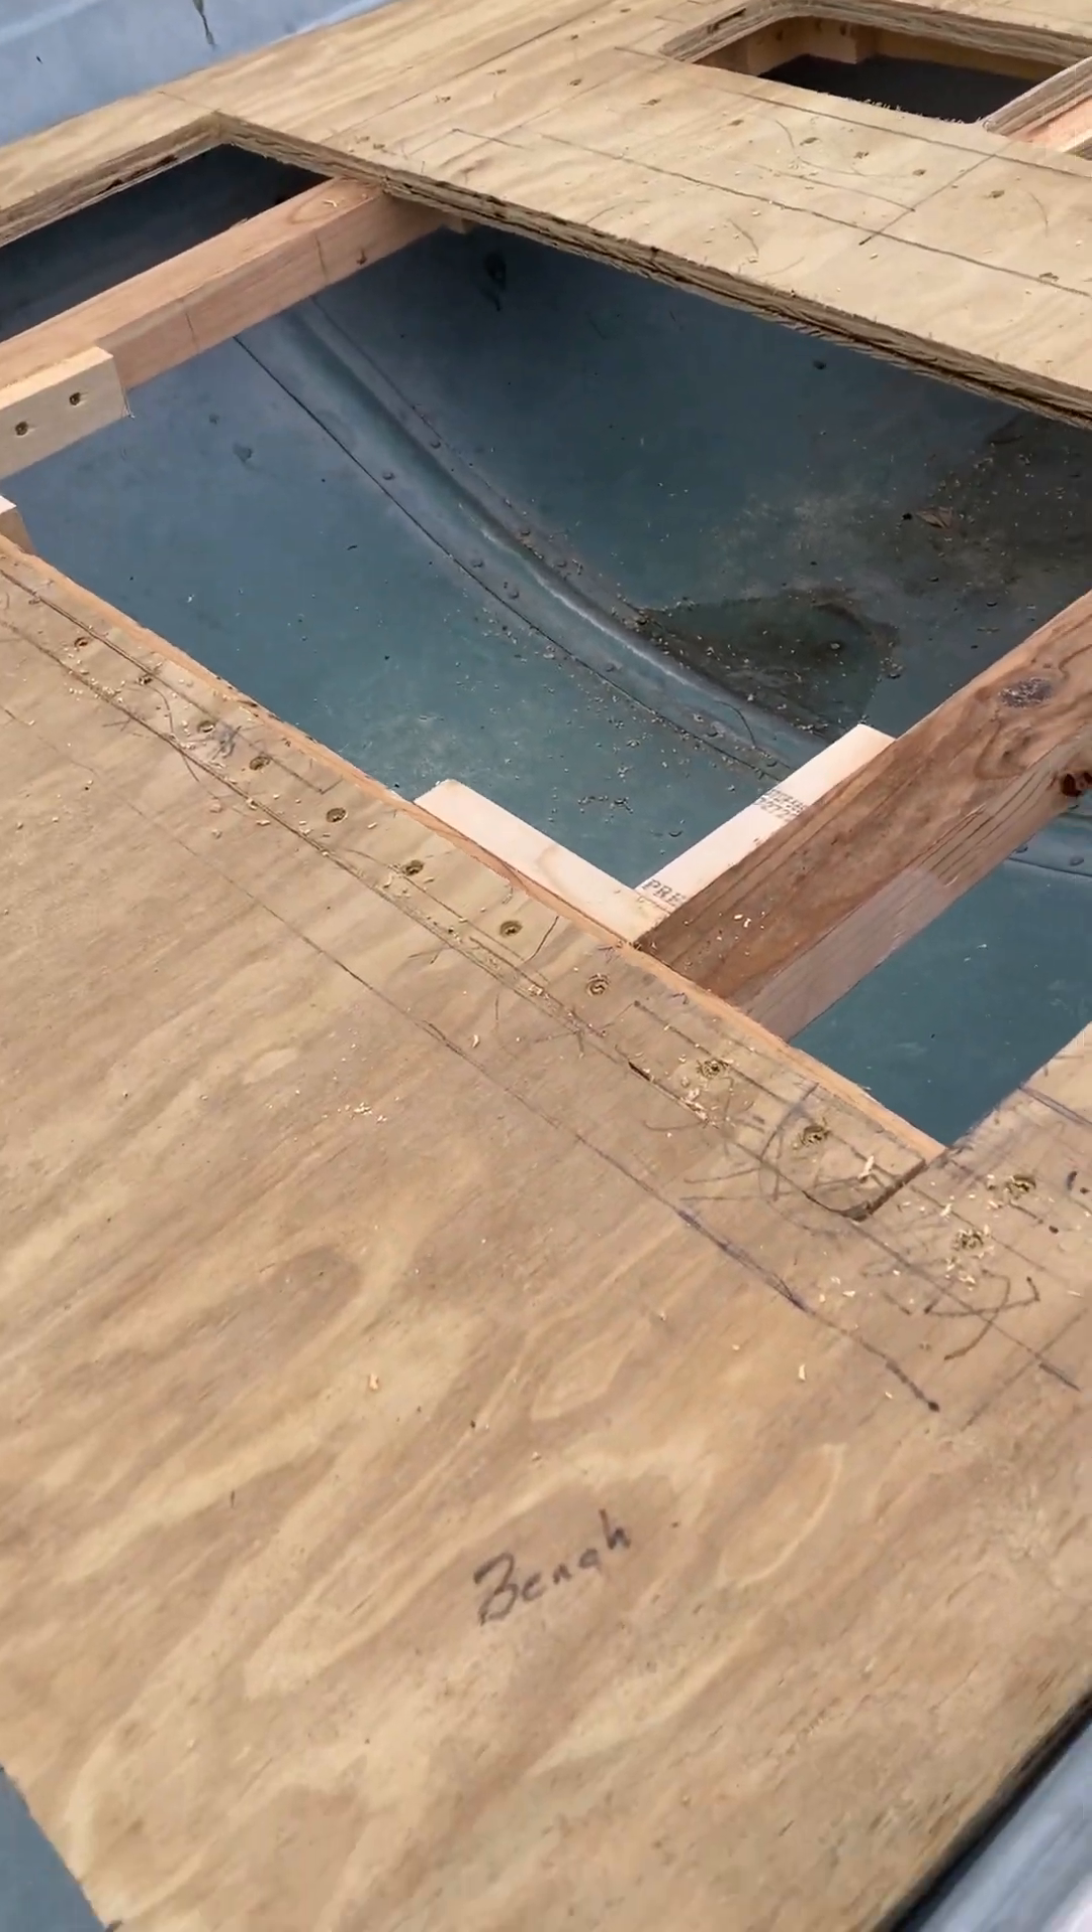So, uh, so now I just got to do some sanding, and then put the carpeting on, and put all the hatches together, and then I'm done.